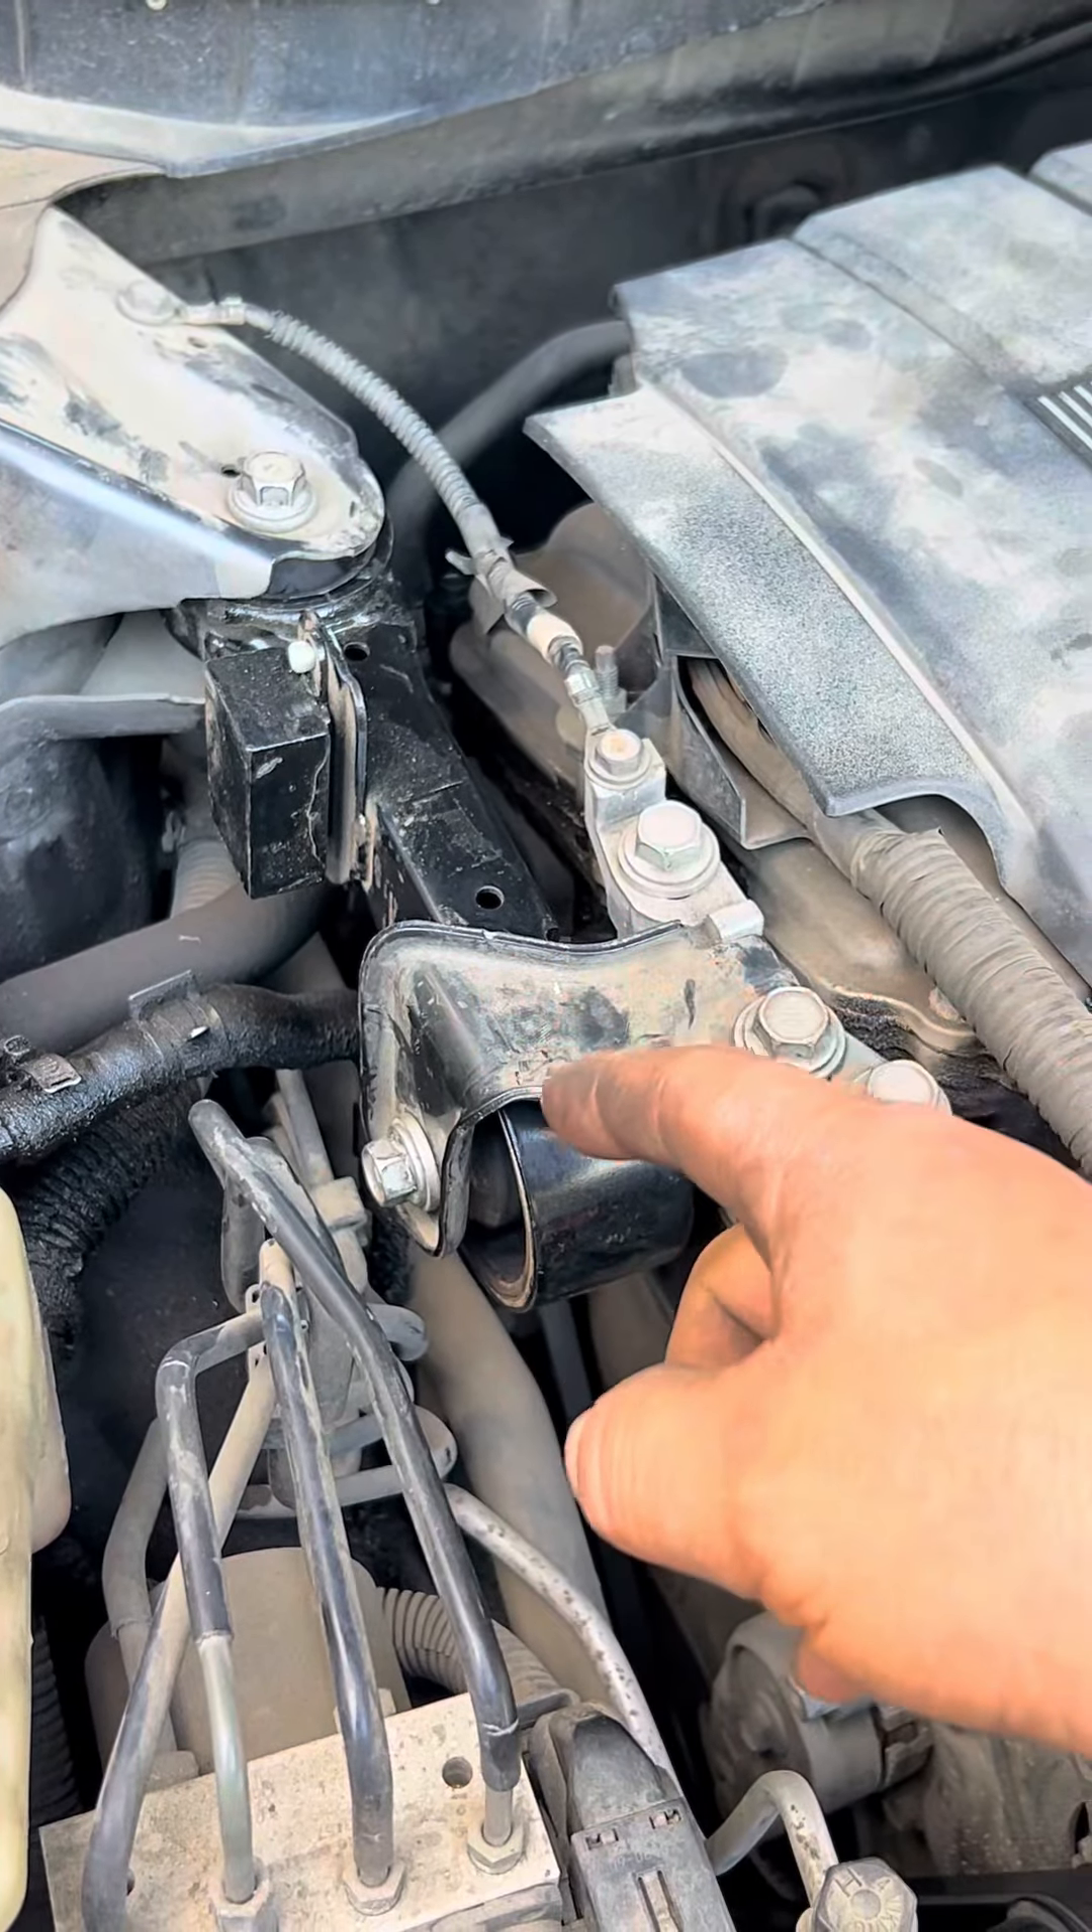At this point we have put in the upper motor mount or the passenger upper motor mount.